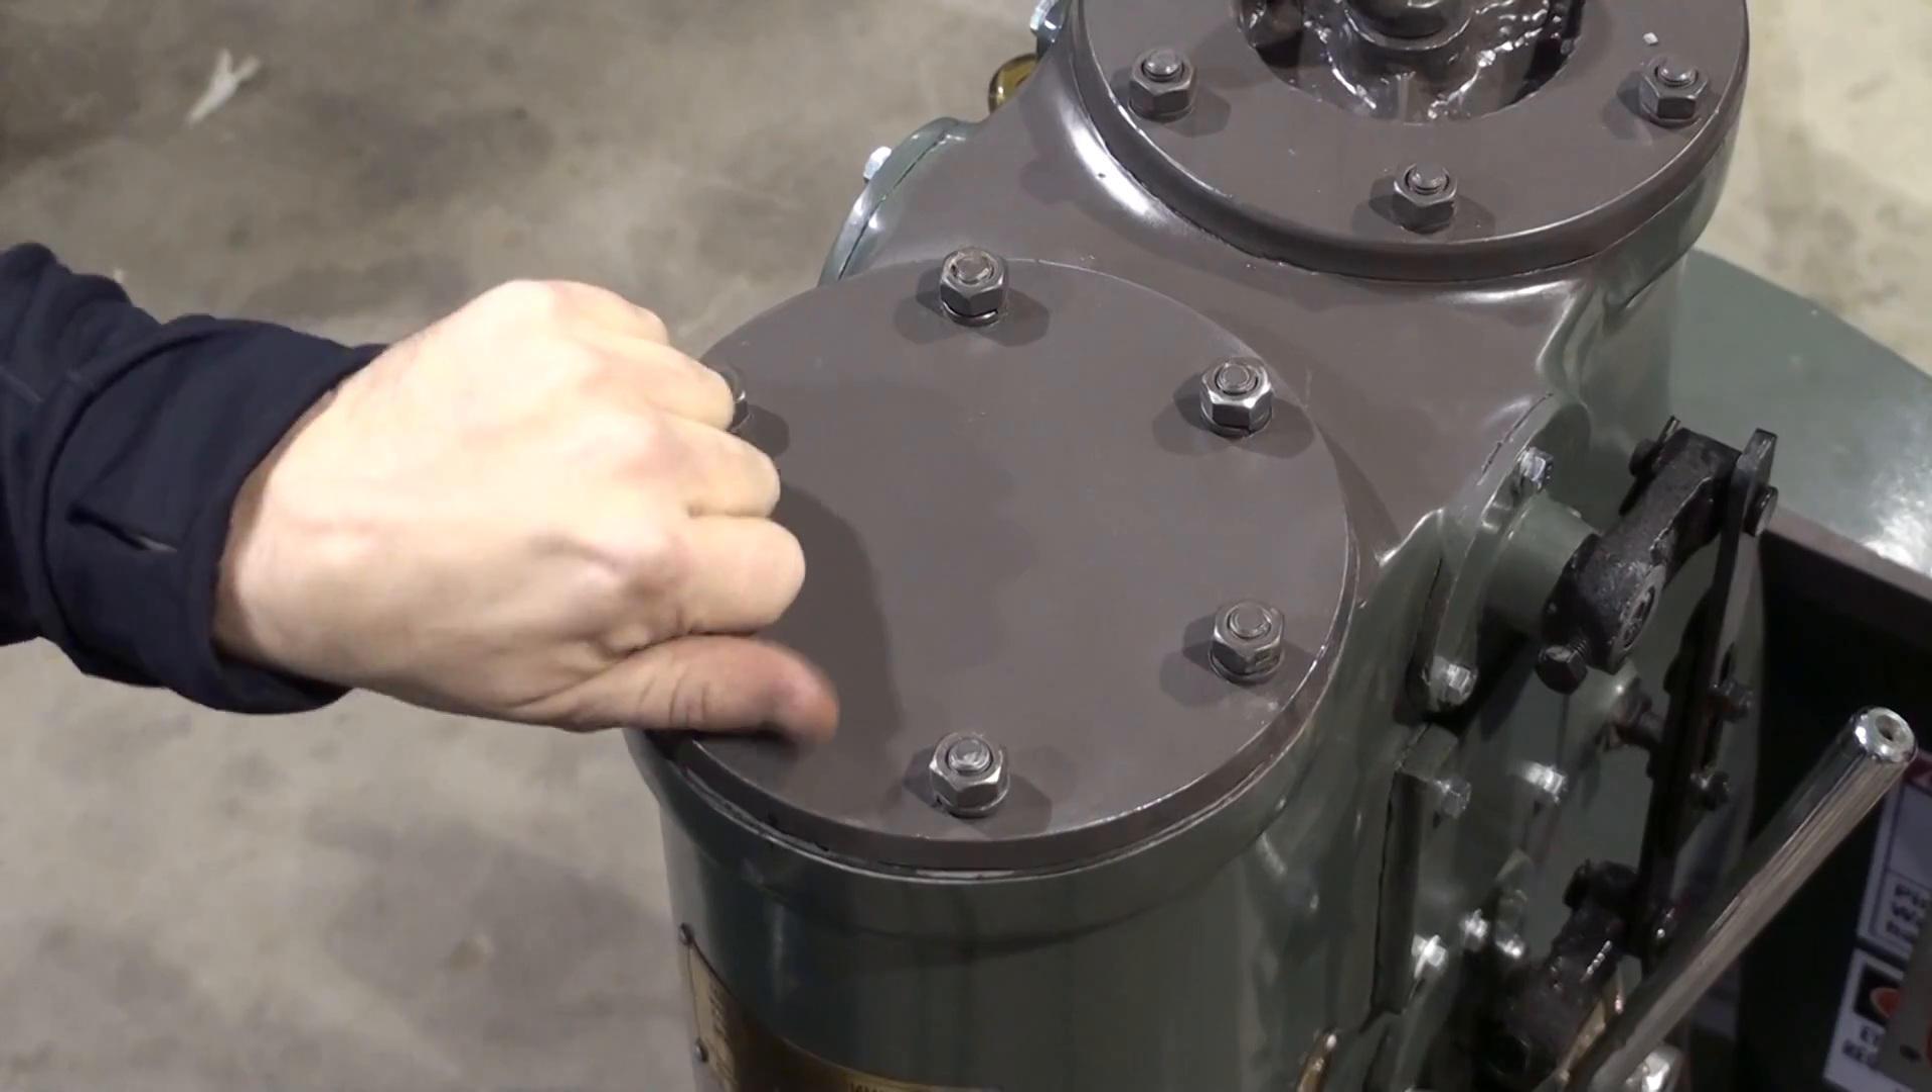Now I've got the top cap back on.